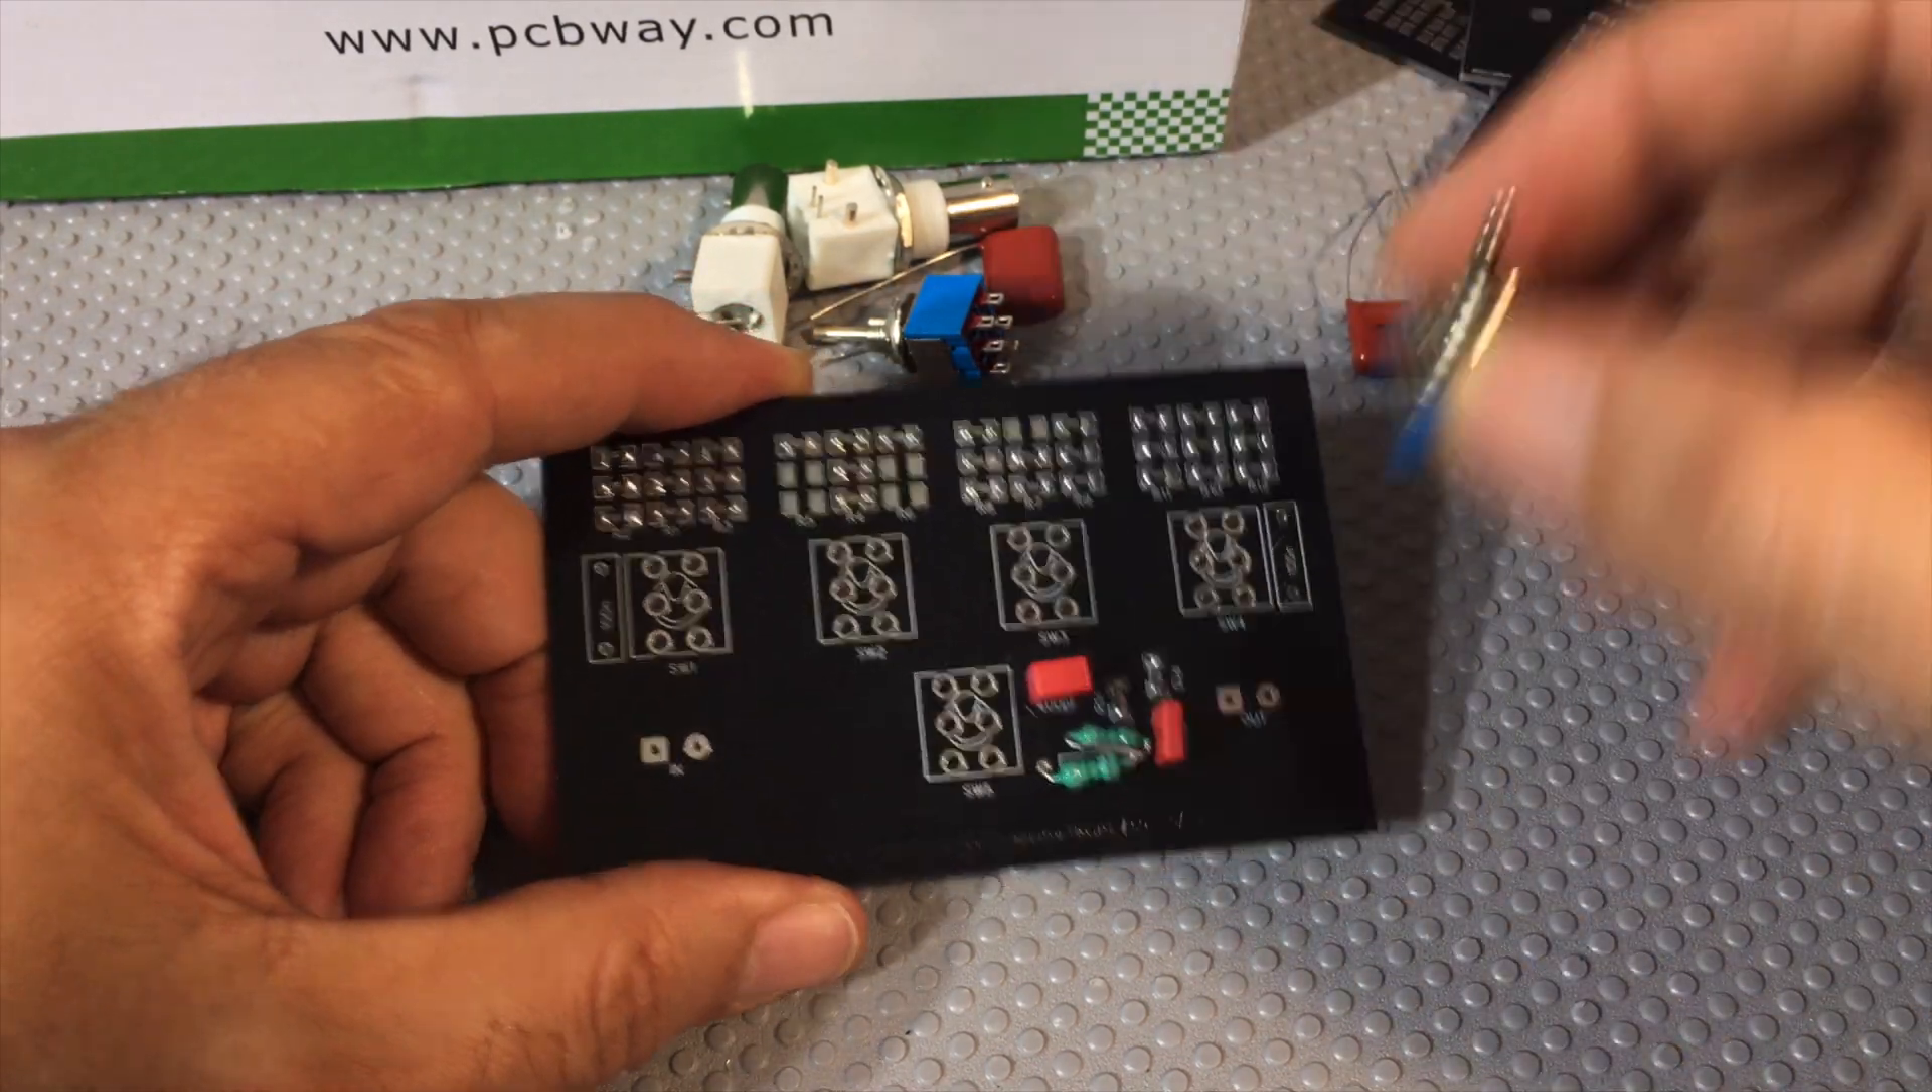Well, I need to put the switches in, solder the switches in.